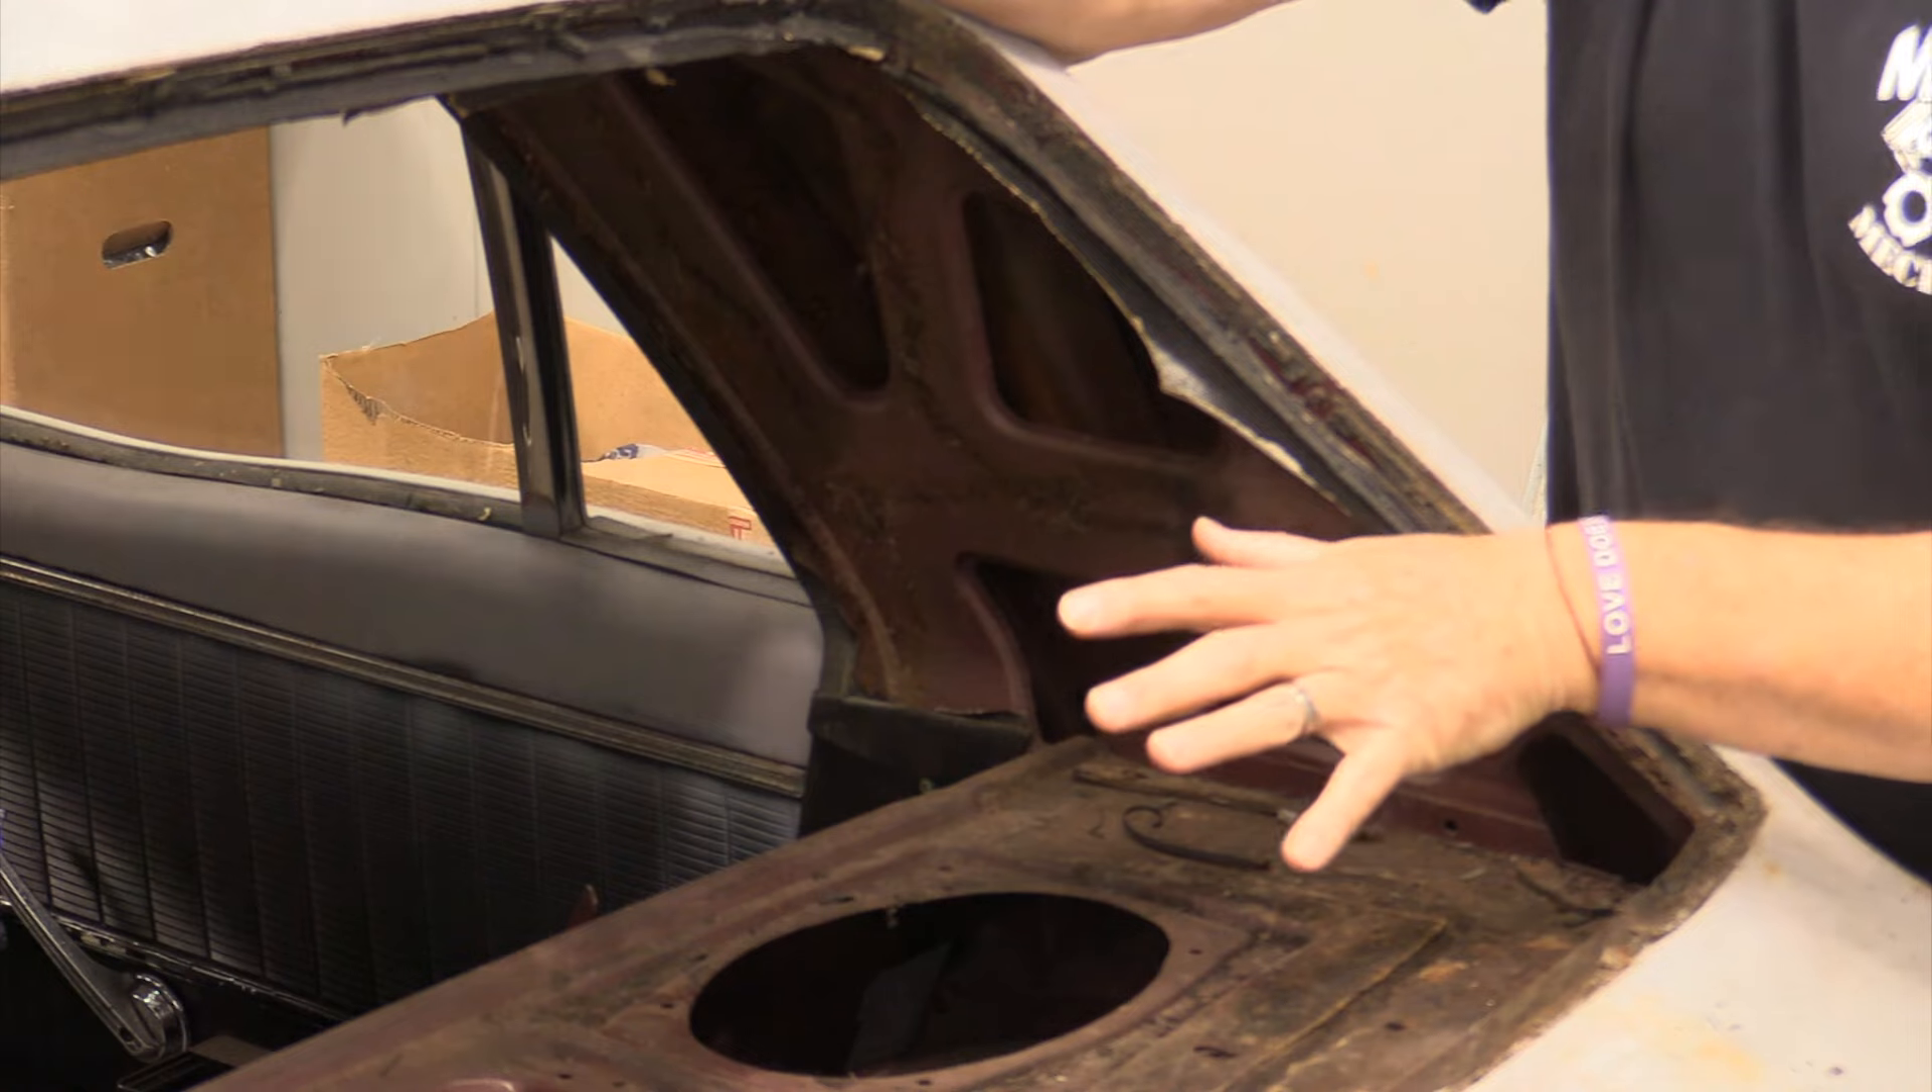All right, now you can see that we have removed the back glass already.